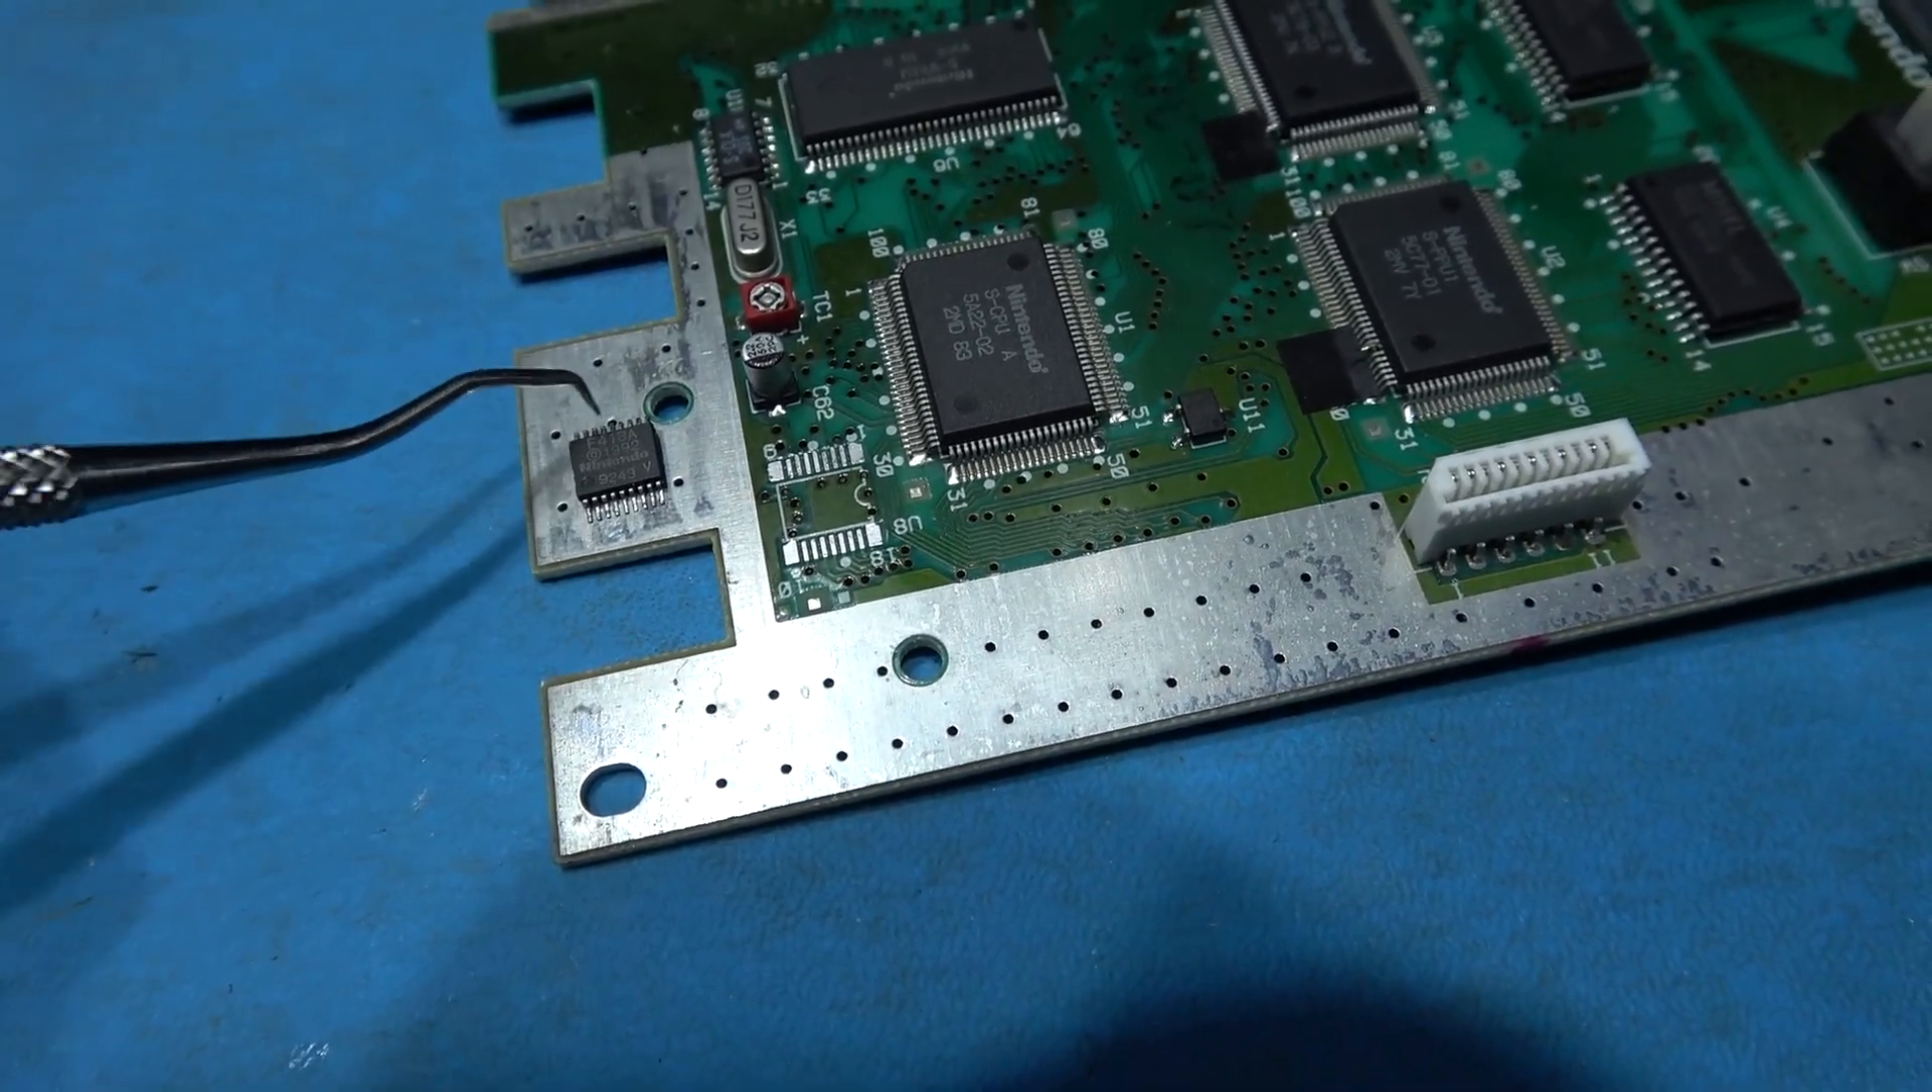So okay, that's the lockout chip removed, here it is, bye bye, not needed anymore.